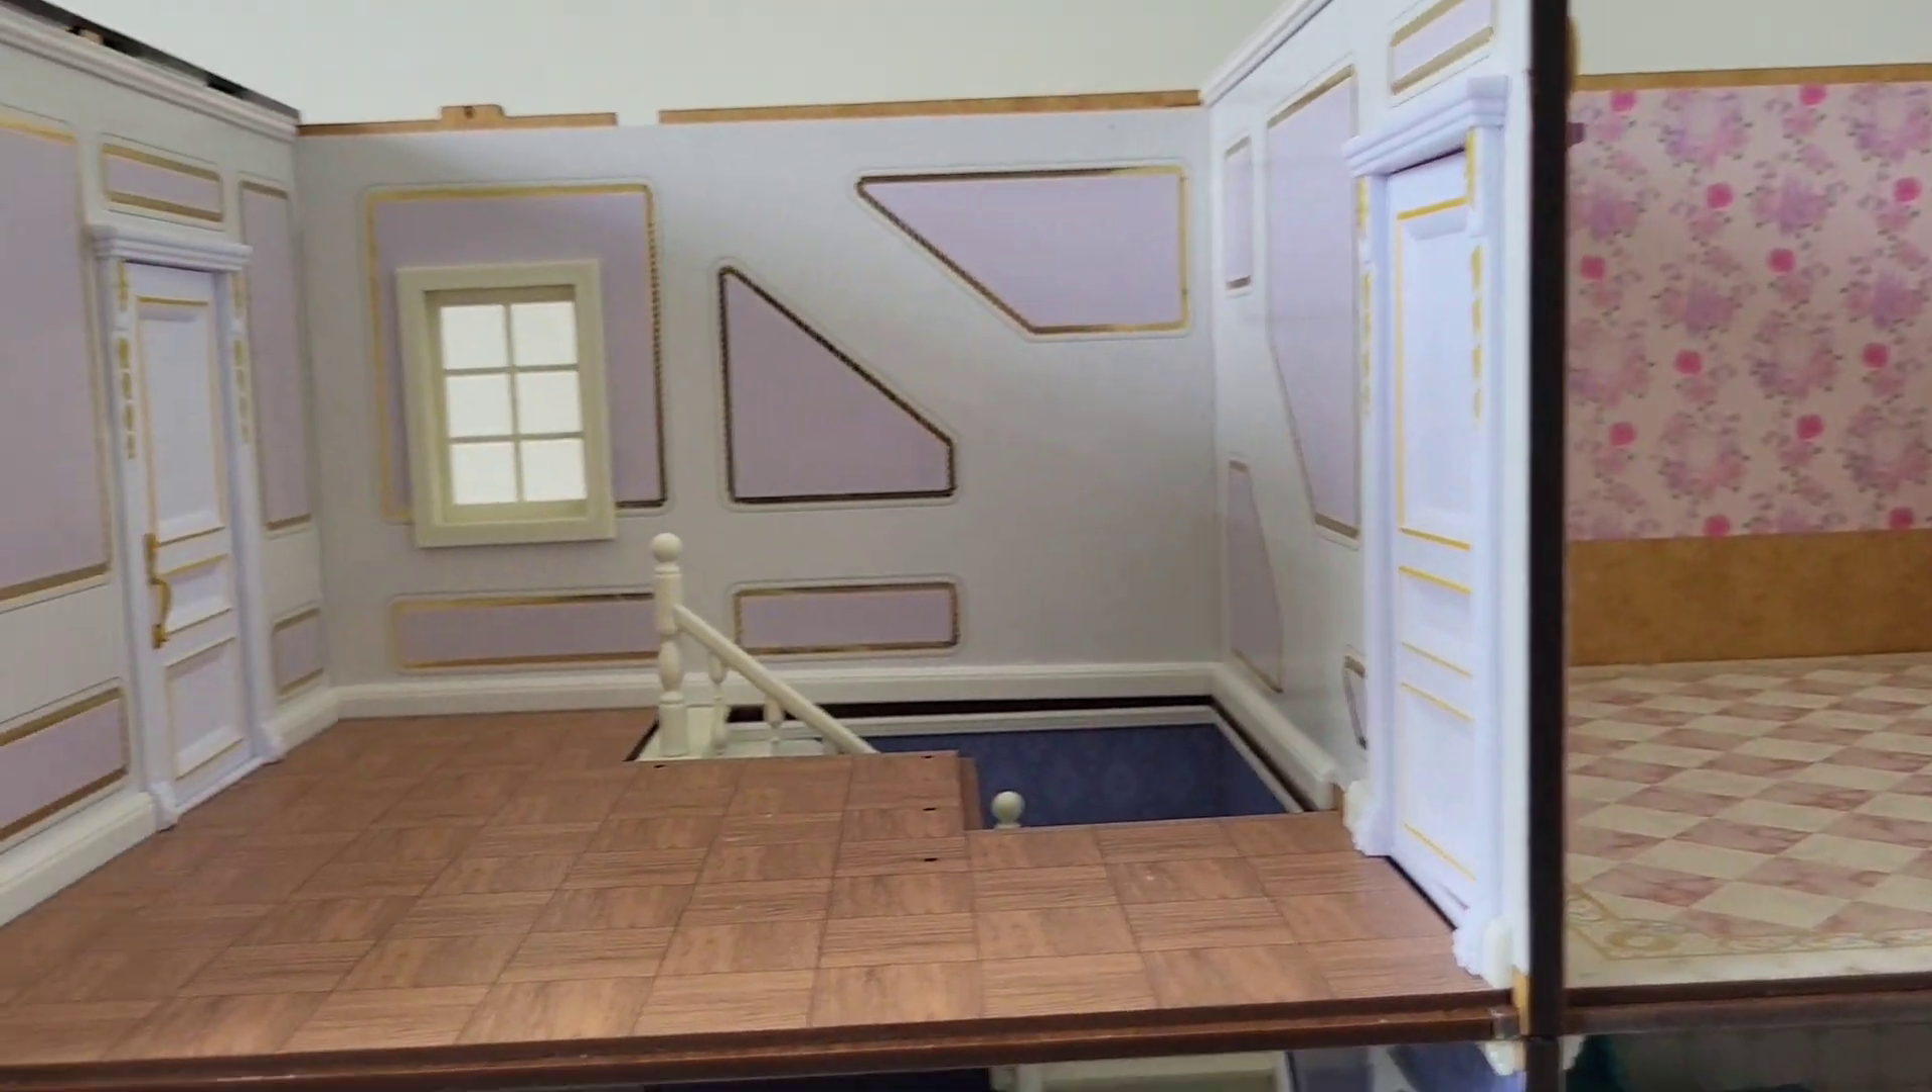We've got our door in now.